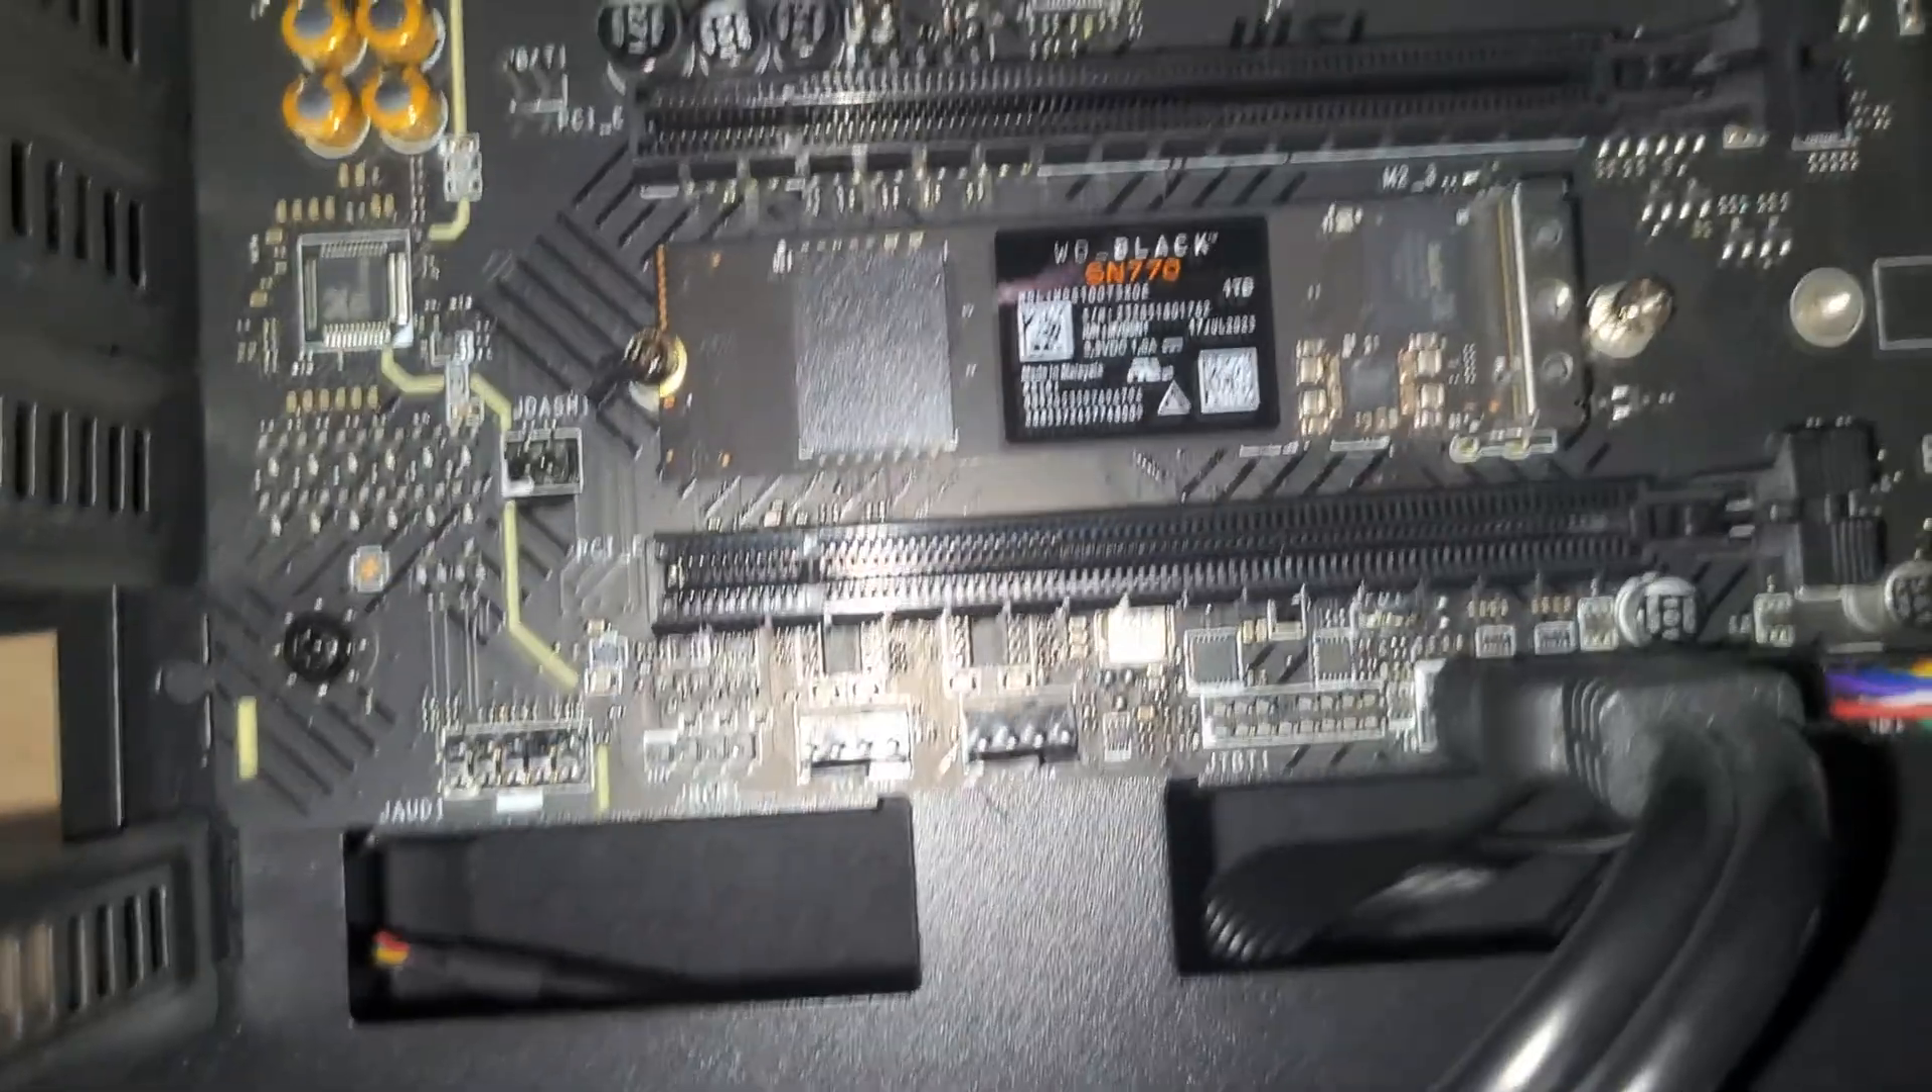So here we go we have our second drive installed.